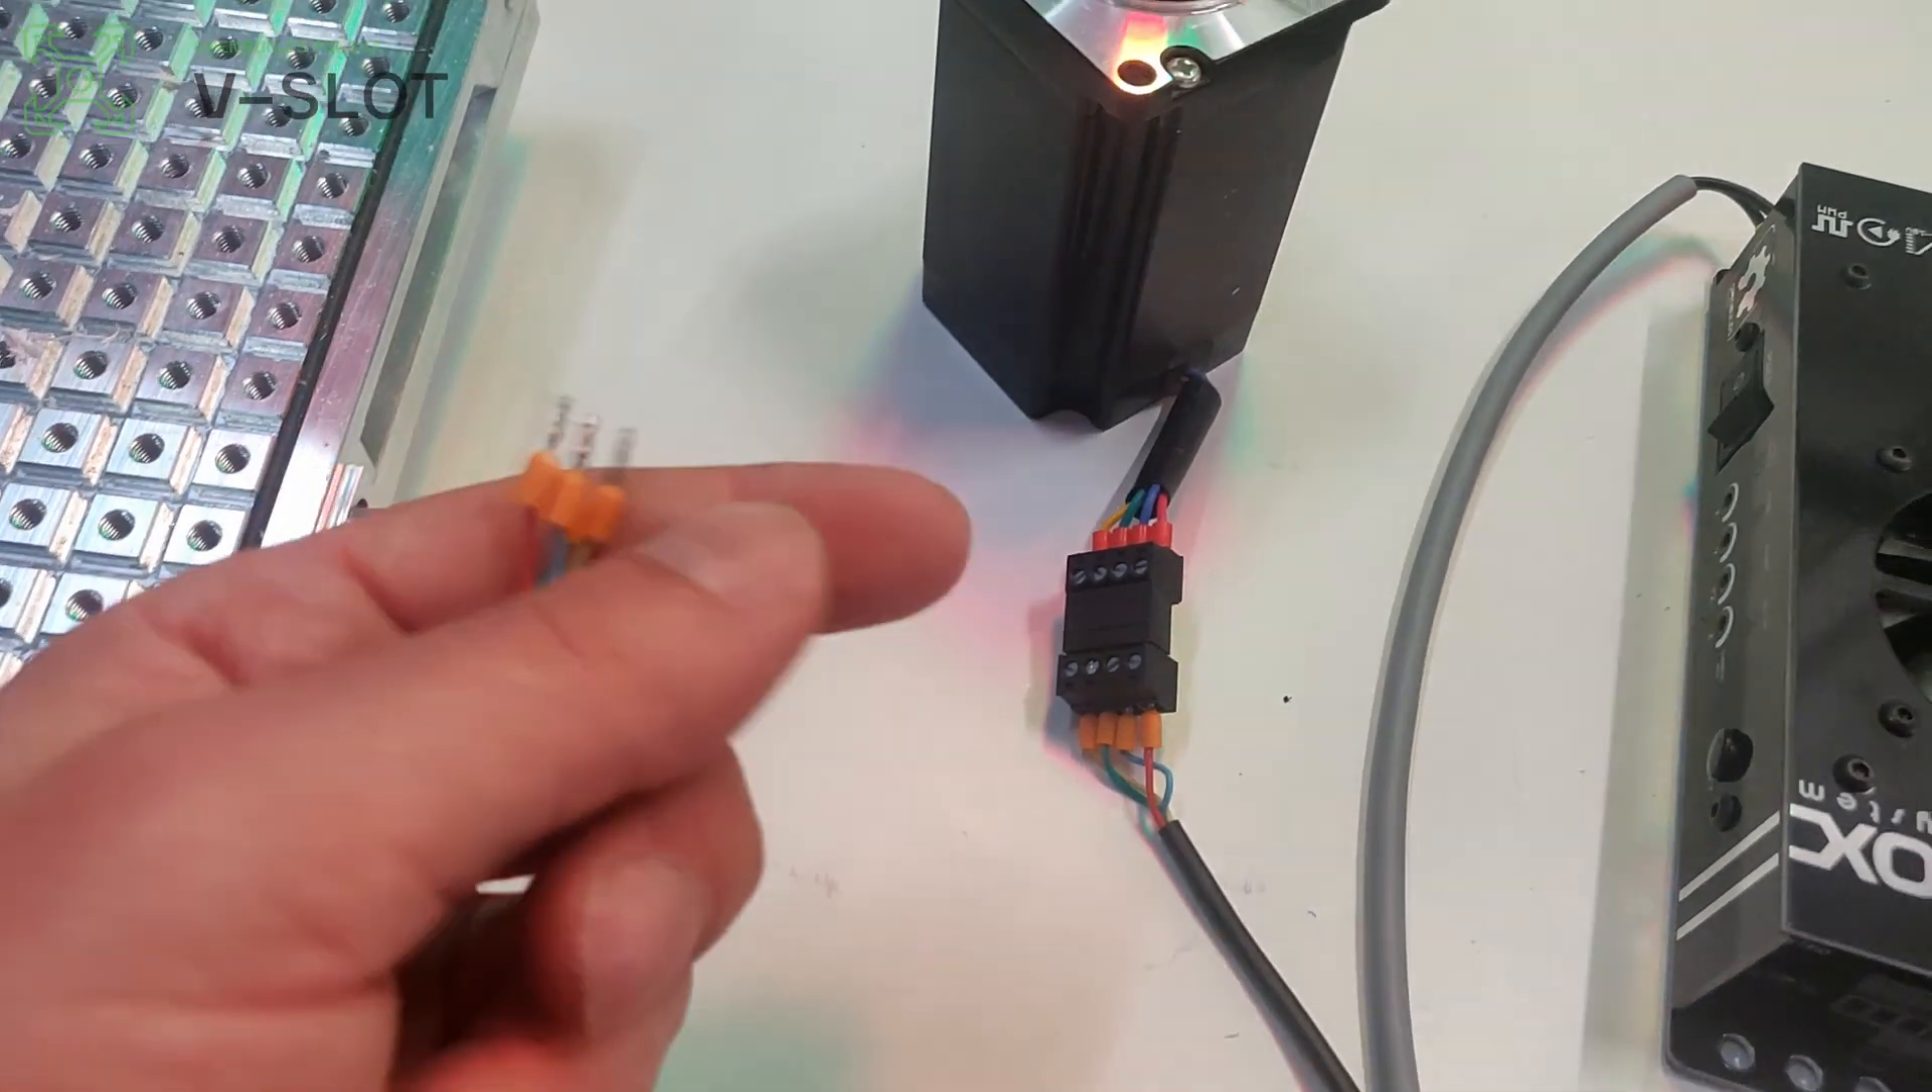Jak widzicie, mamy połączony silnik z przewodem, który następnie musimy podłączyć do naszego Blackboxa.